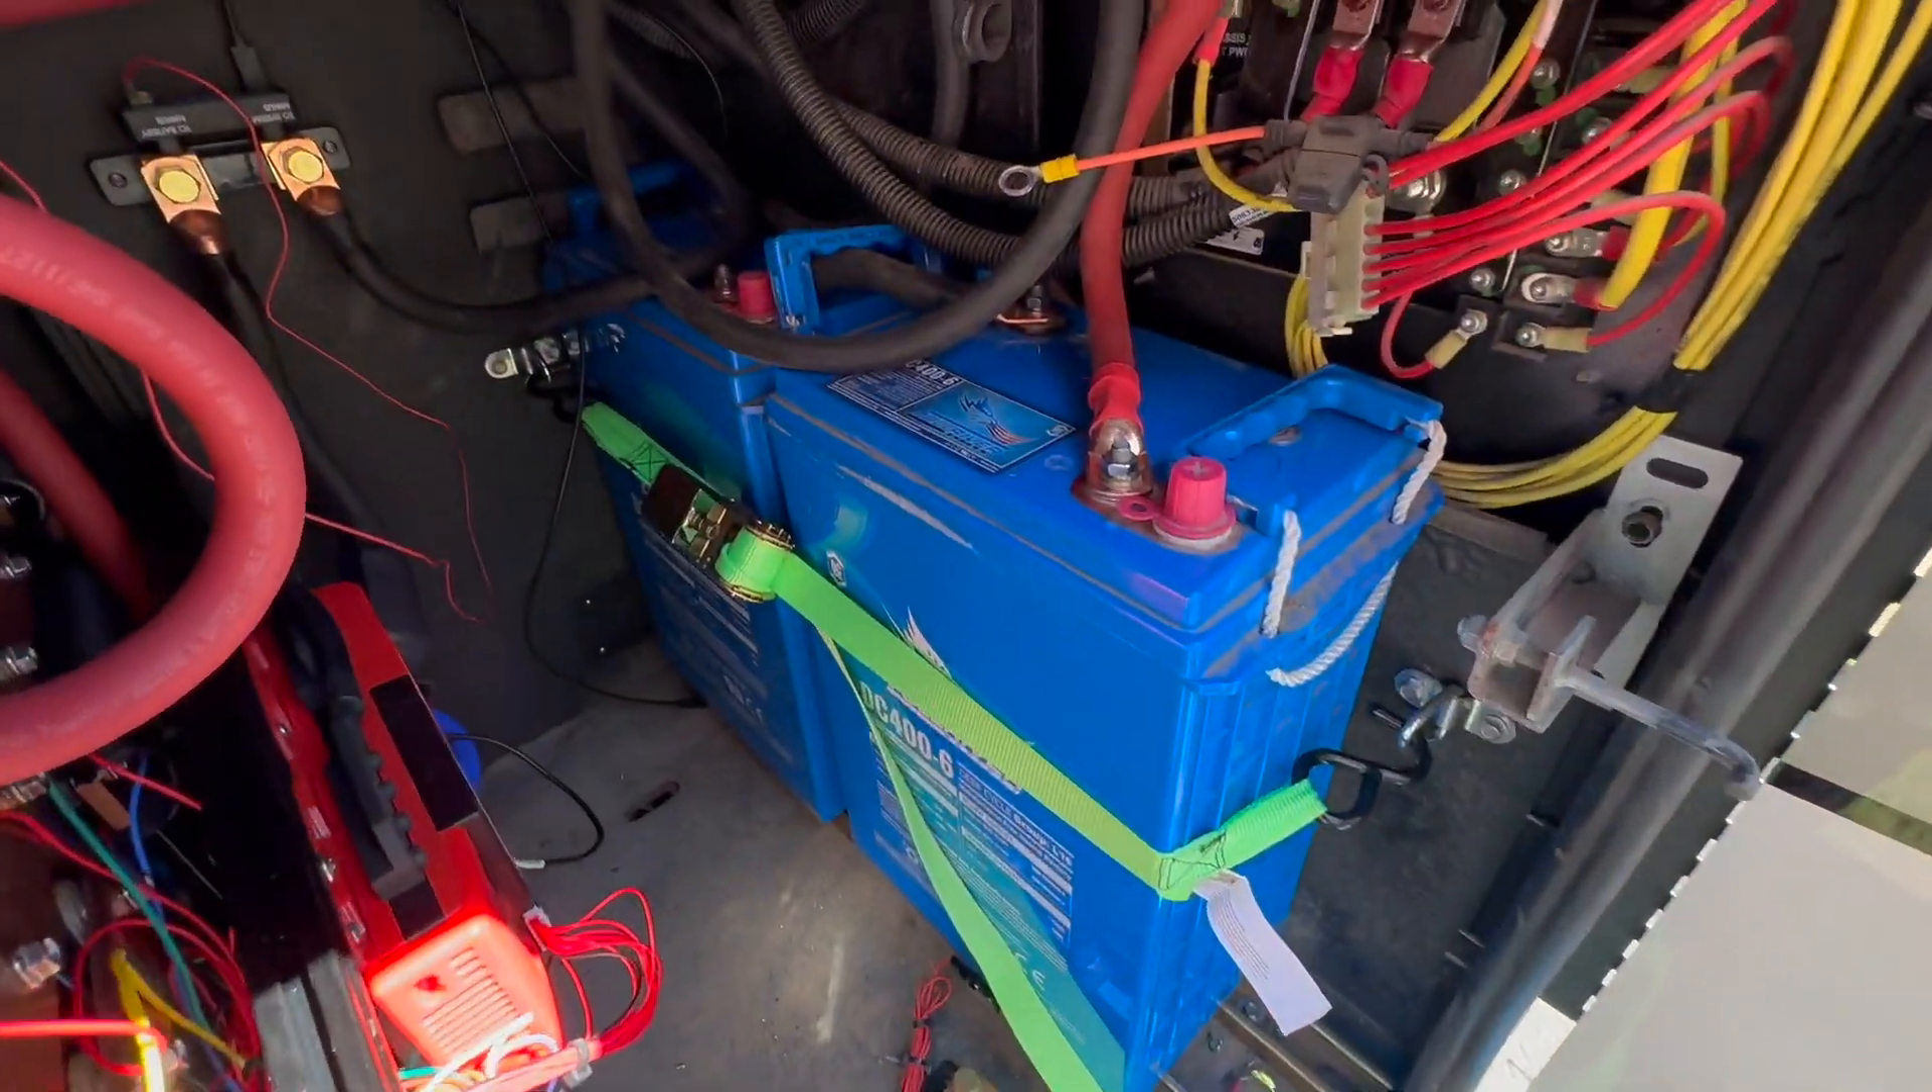As you can see, there's these two giant six volt cells that are already in there.